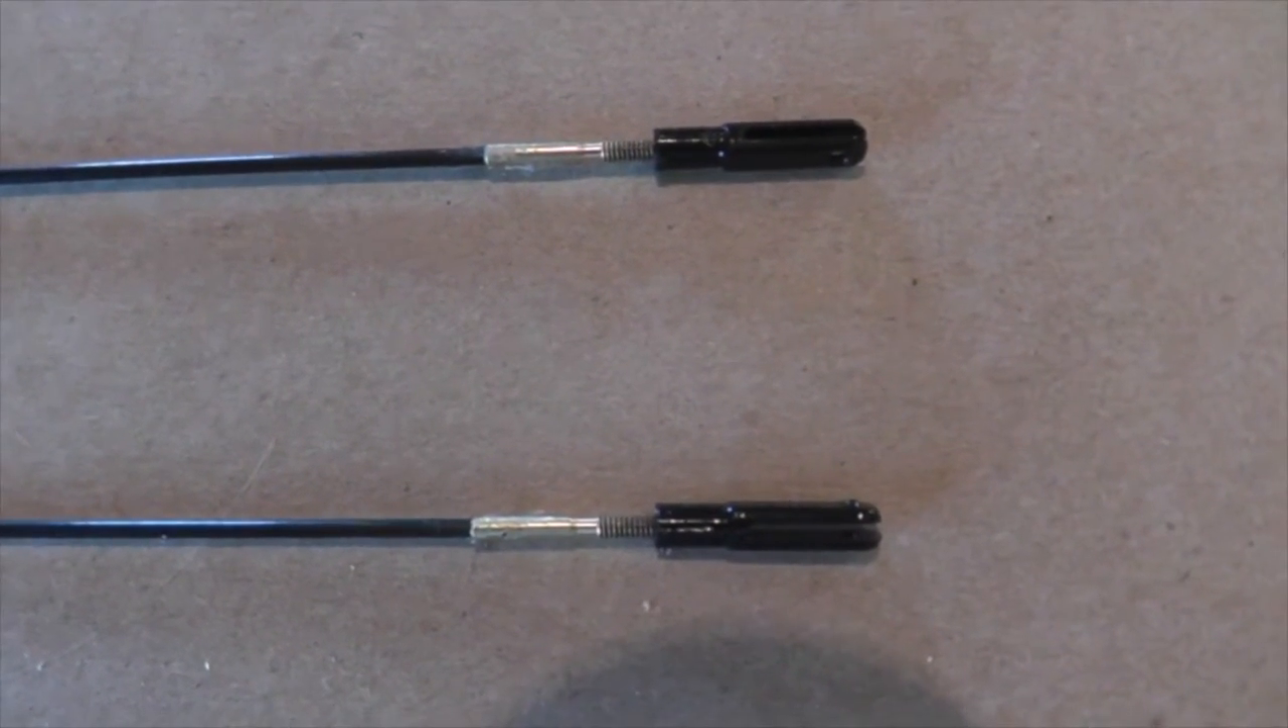These ends are glued on and threaded to the clips.